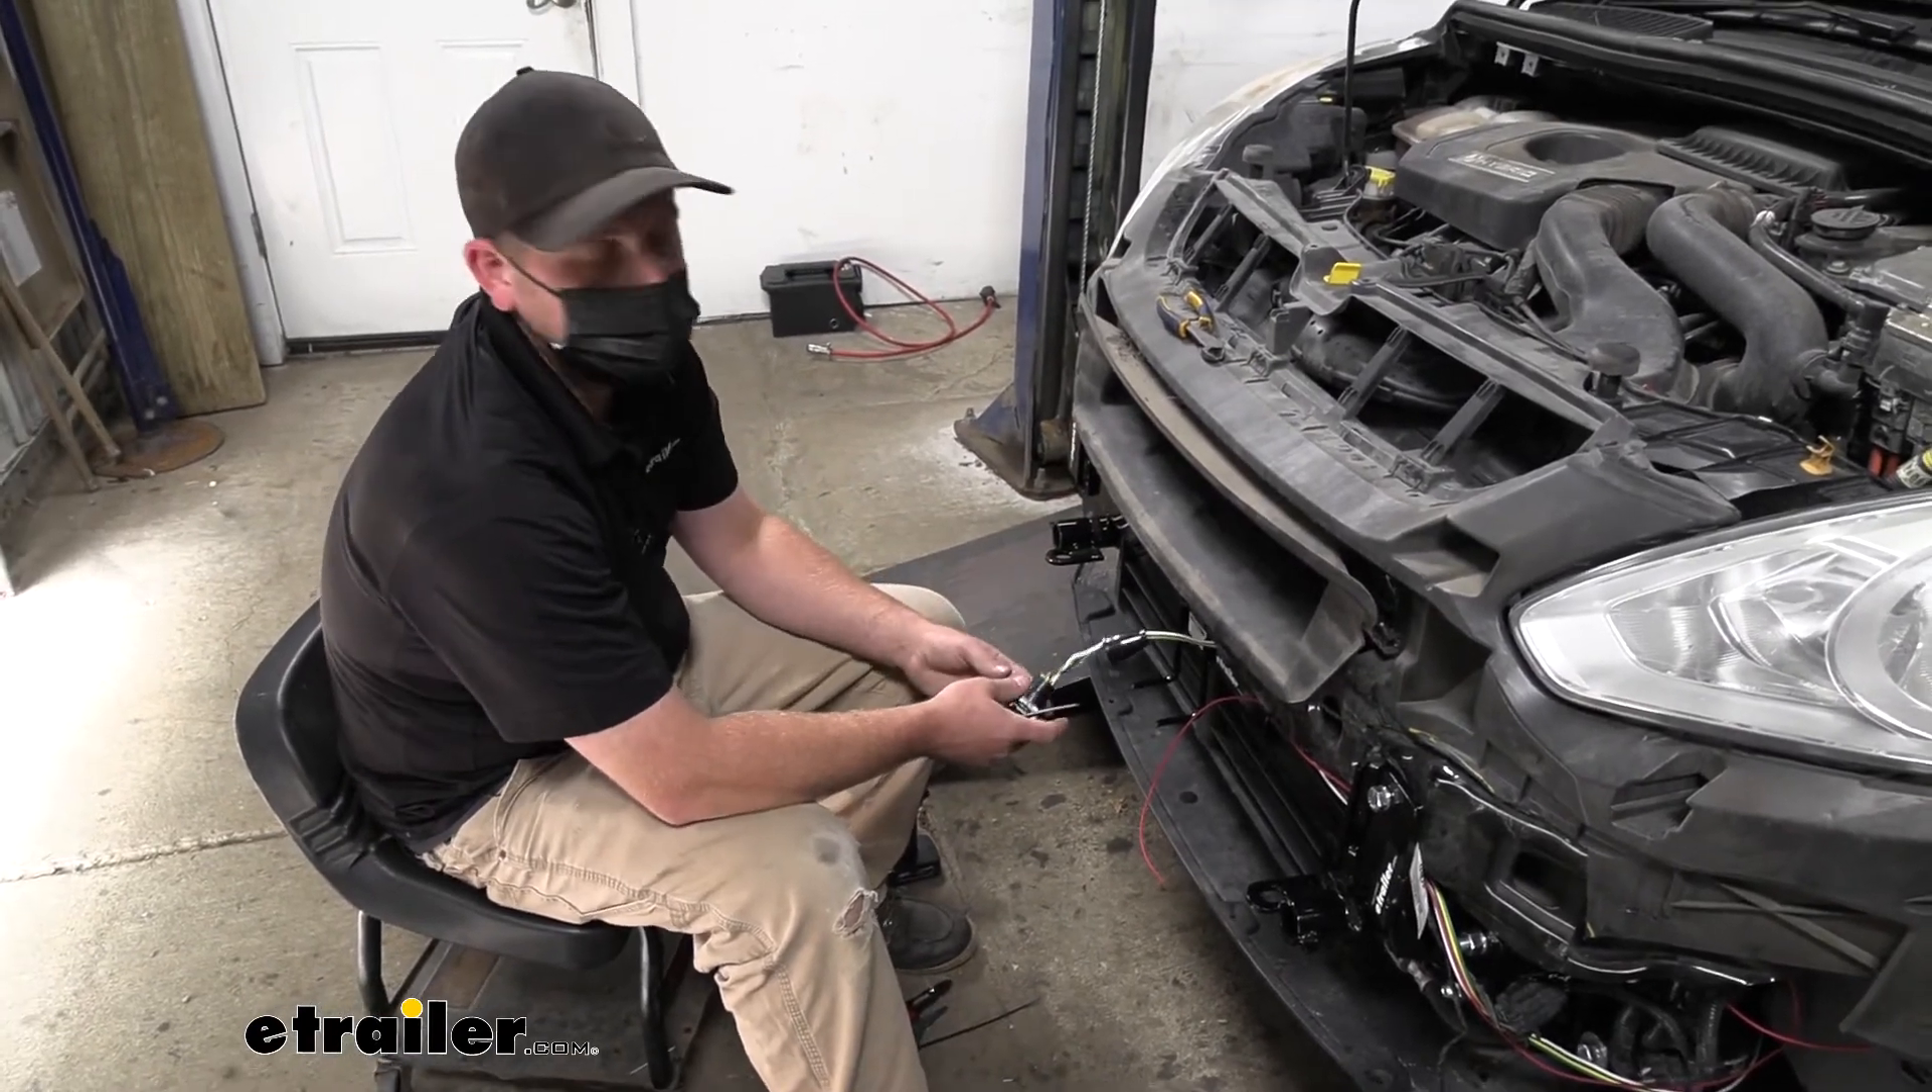Now, clearly we have the front fascia removed.